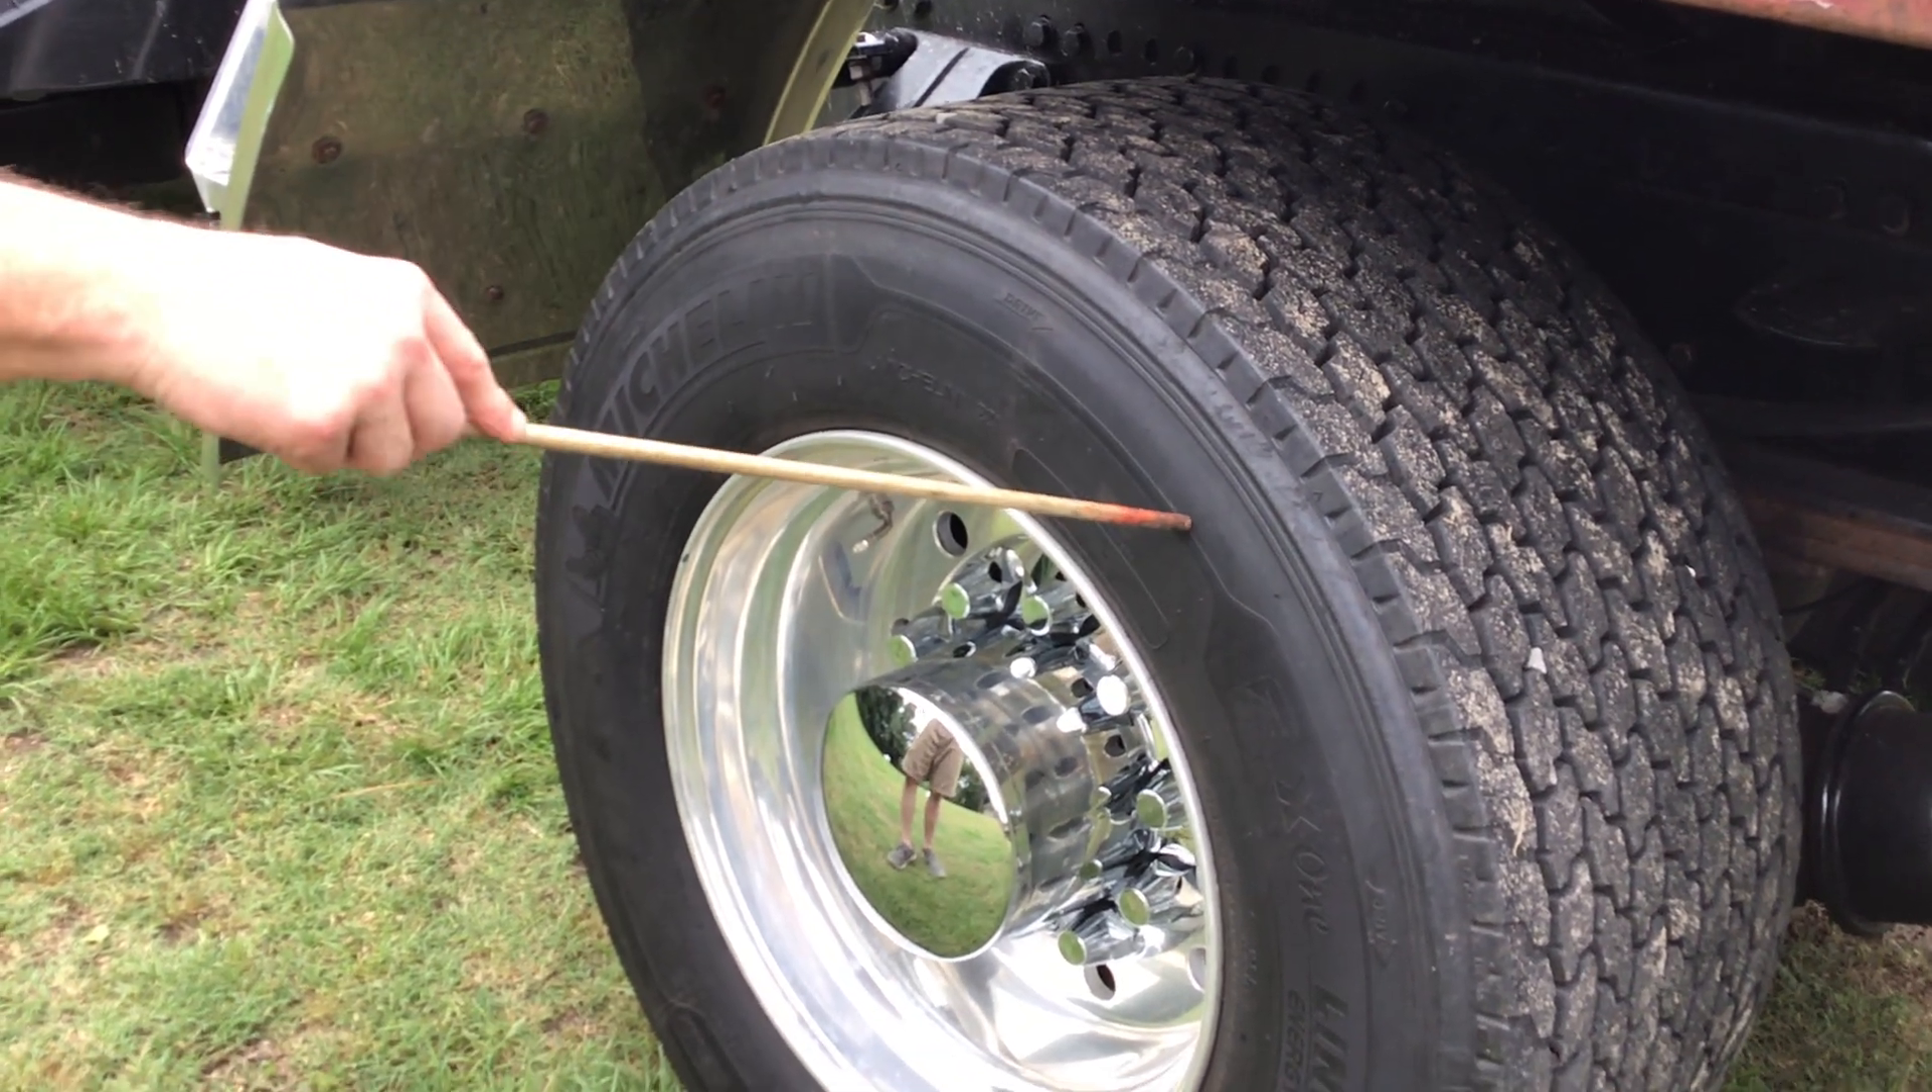The outer tire wall is properly mounted and seated to the outside of the wheel.